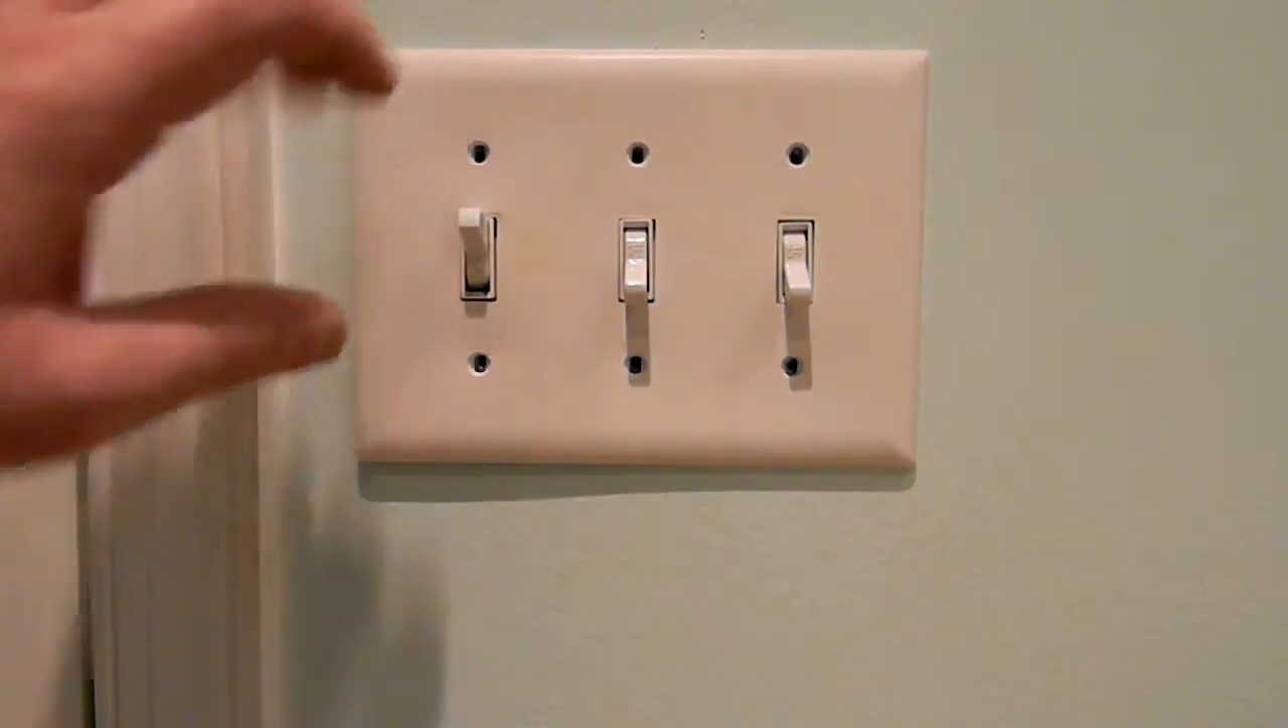As you can already see, I took the screws out trying to save a little time.